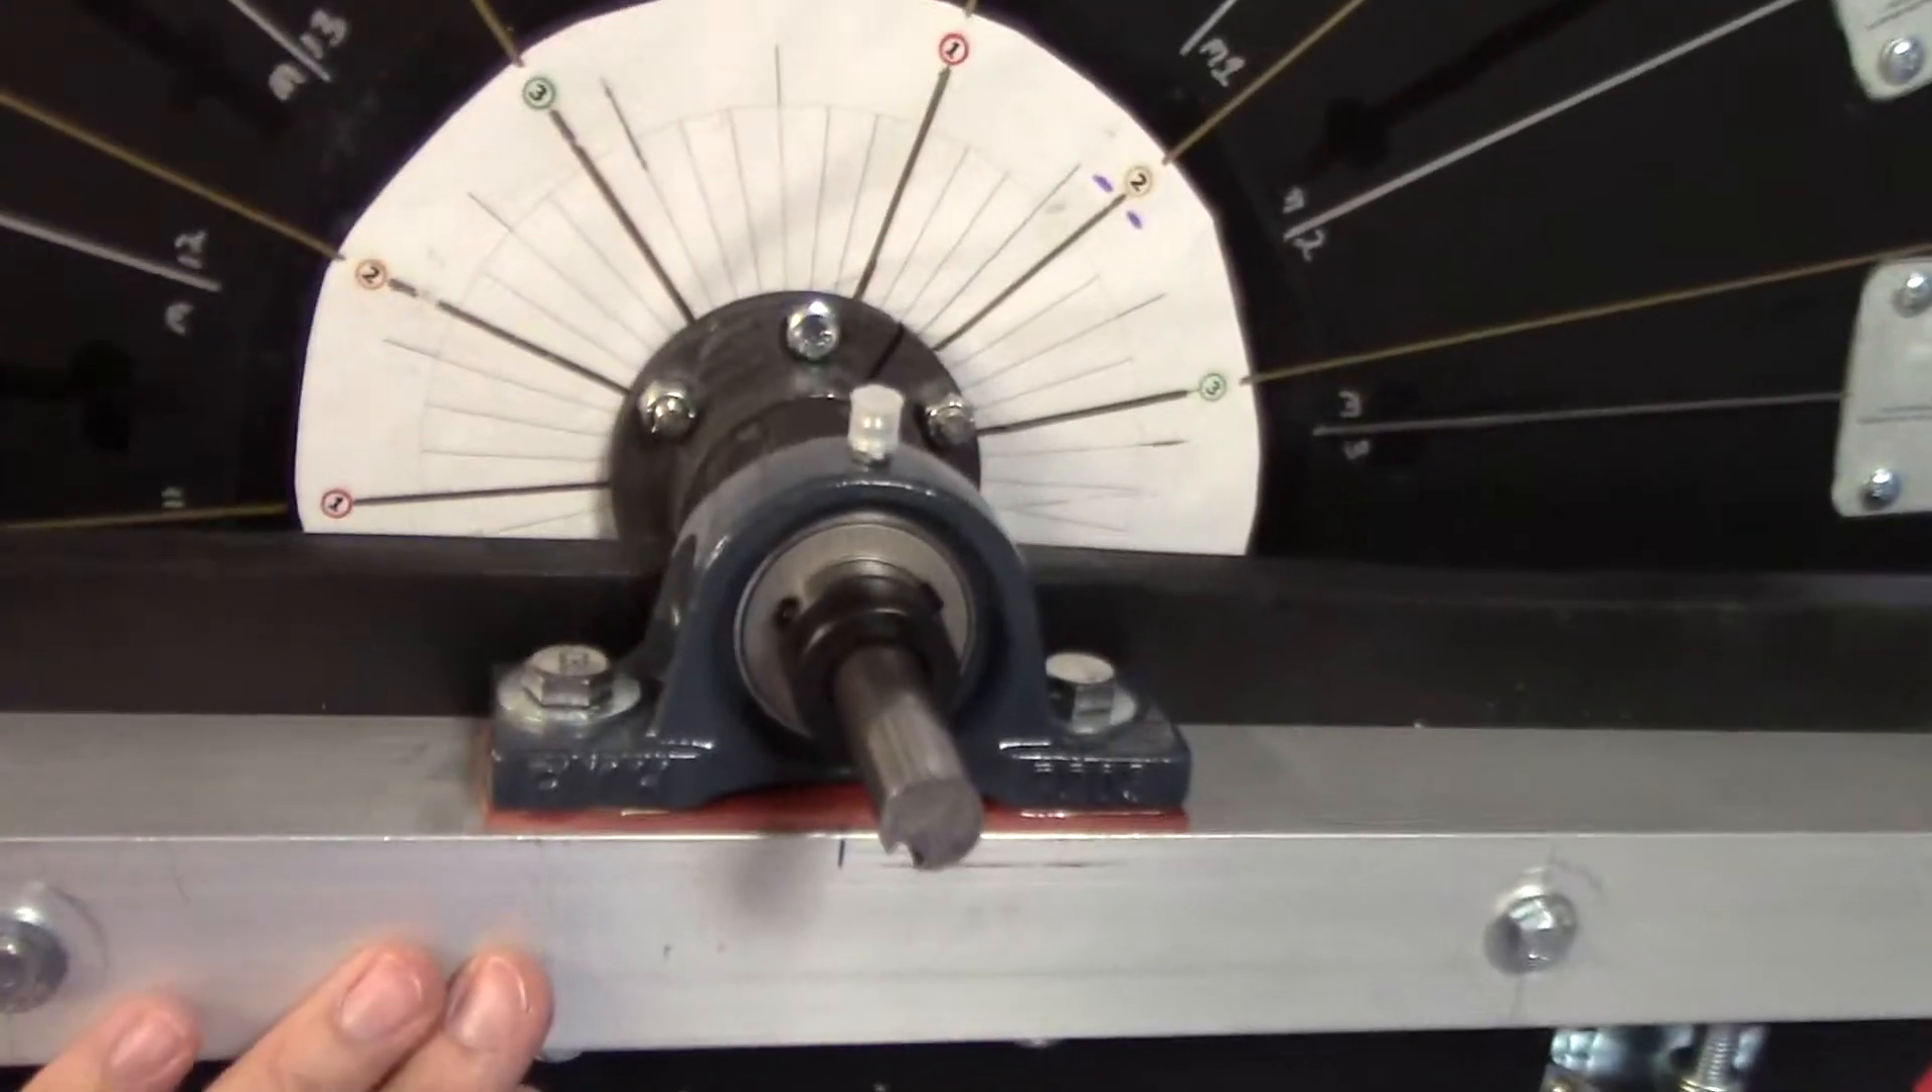And I just drilled a hole and put a bolt on it, and that kept the aluminum bar pinned to the frame, which stabilizes the pillow block.